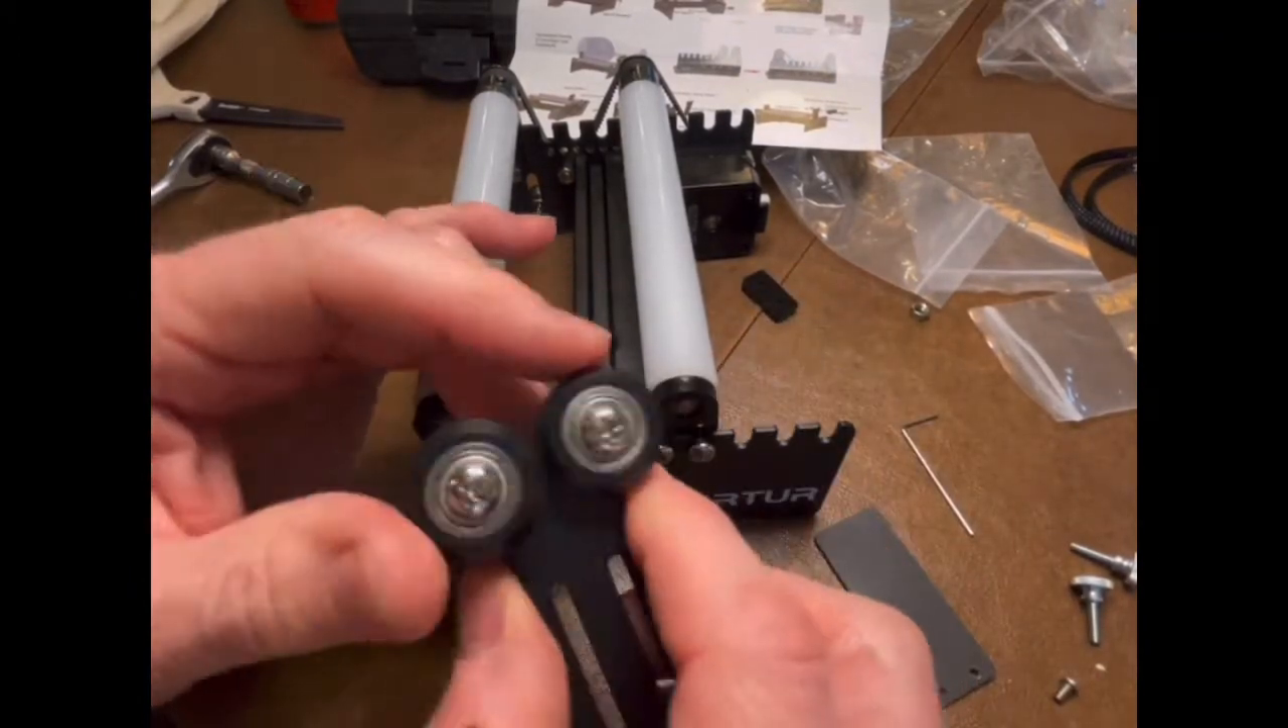So here i've got the rollers the wheels assembled onto this guide wheel lifting plate and these are pretty nice.